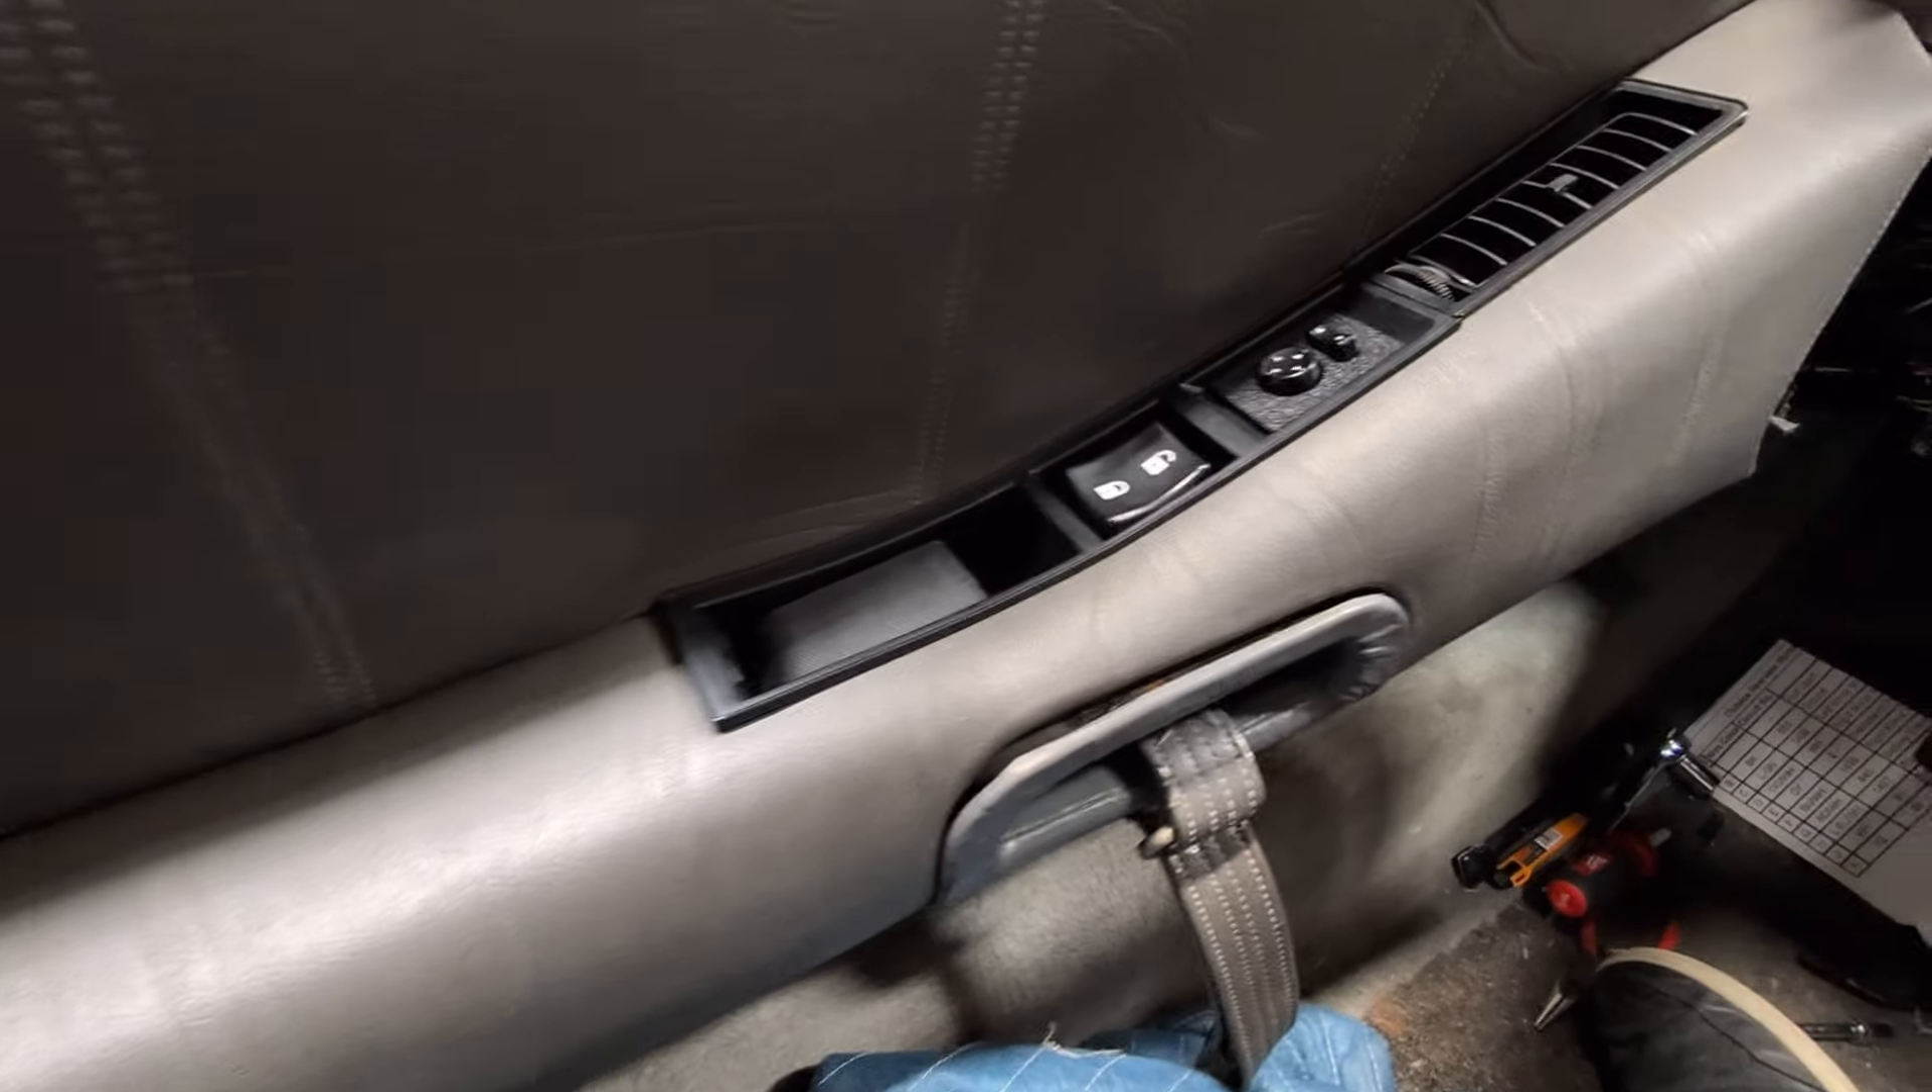As you can see, the doors are both back together now. All the trim pieces. Got the switch for the power mirrors there.